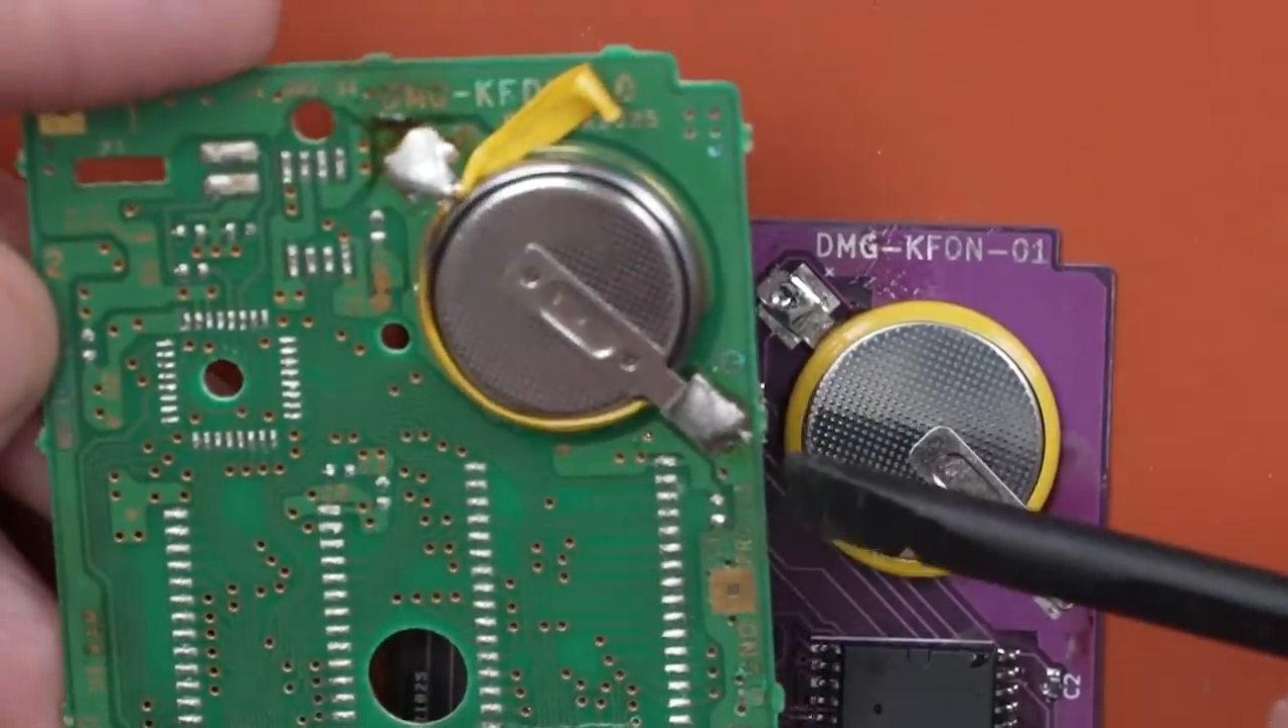Now we have the battery installed.